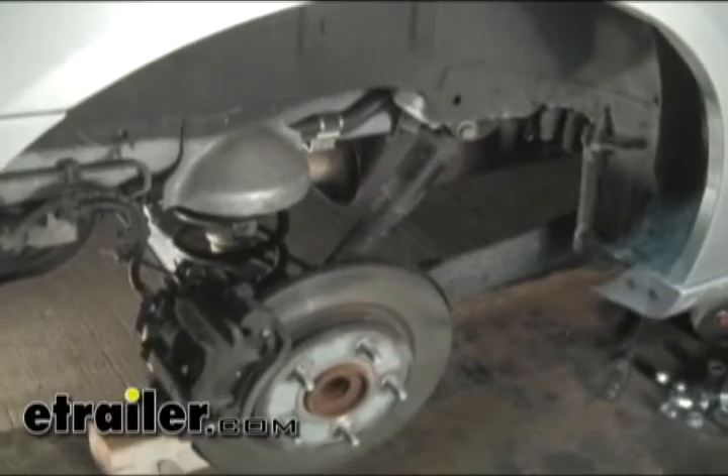For clarity we already took off the tire and wheel and you can see all the suspension components right here.